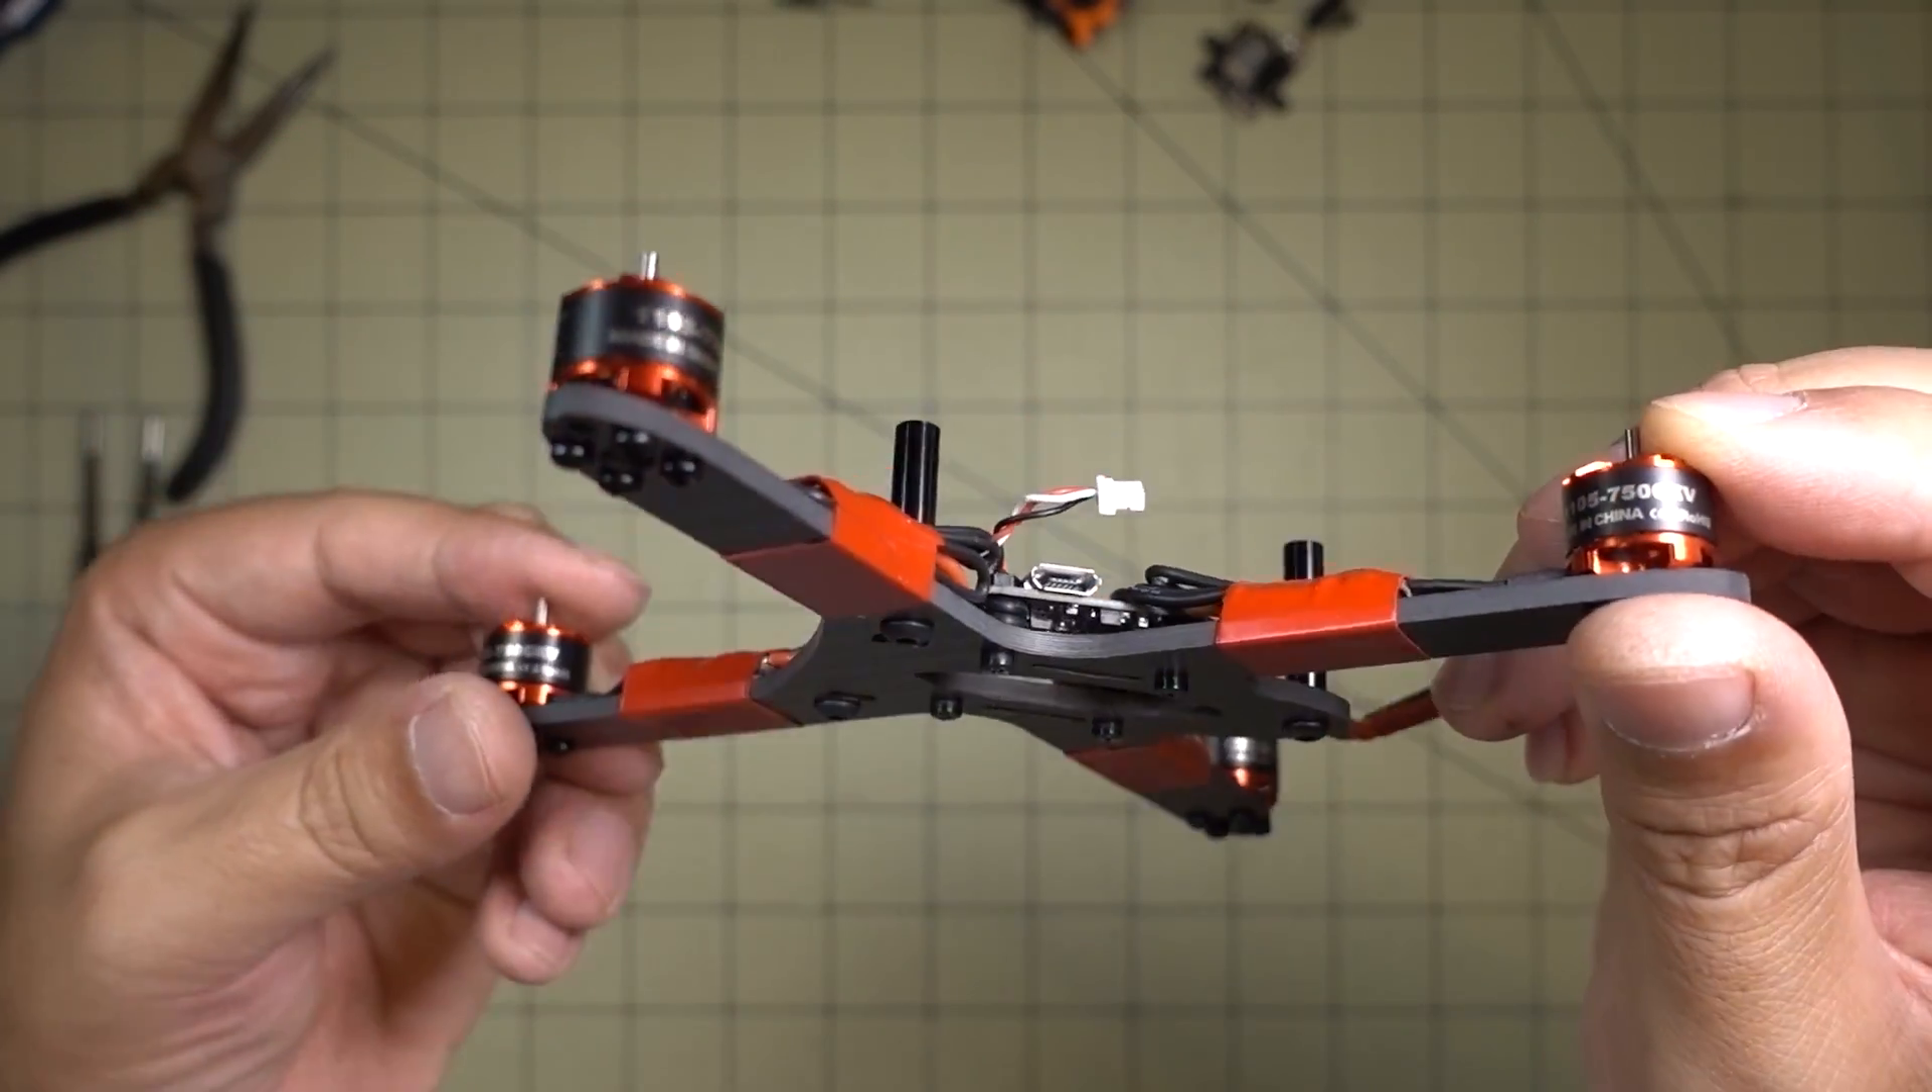Okay so here's what it looks like with the motors mounted. No soft mounting on the motors.